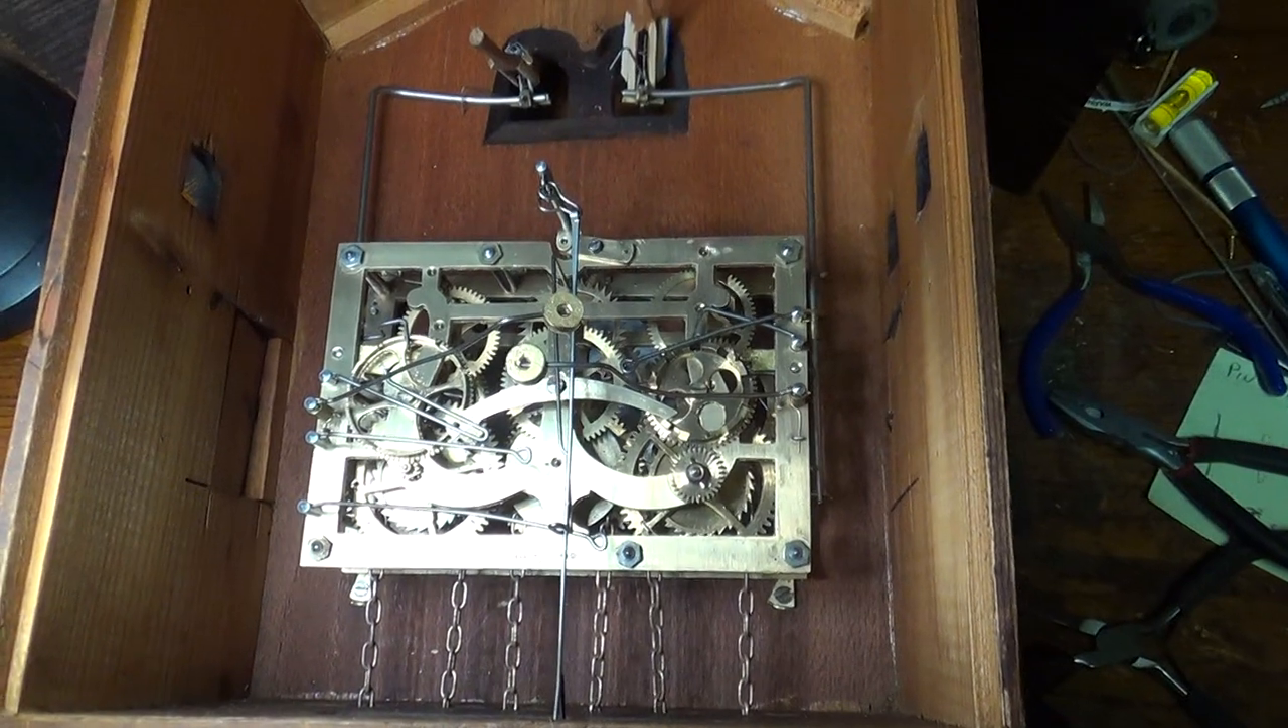Okay, I have the movement mounted in the case now.